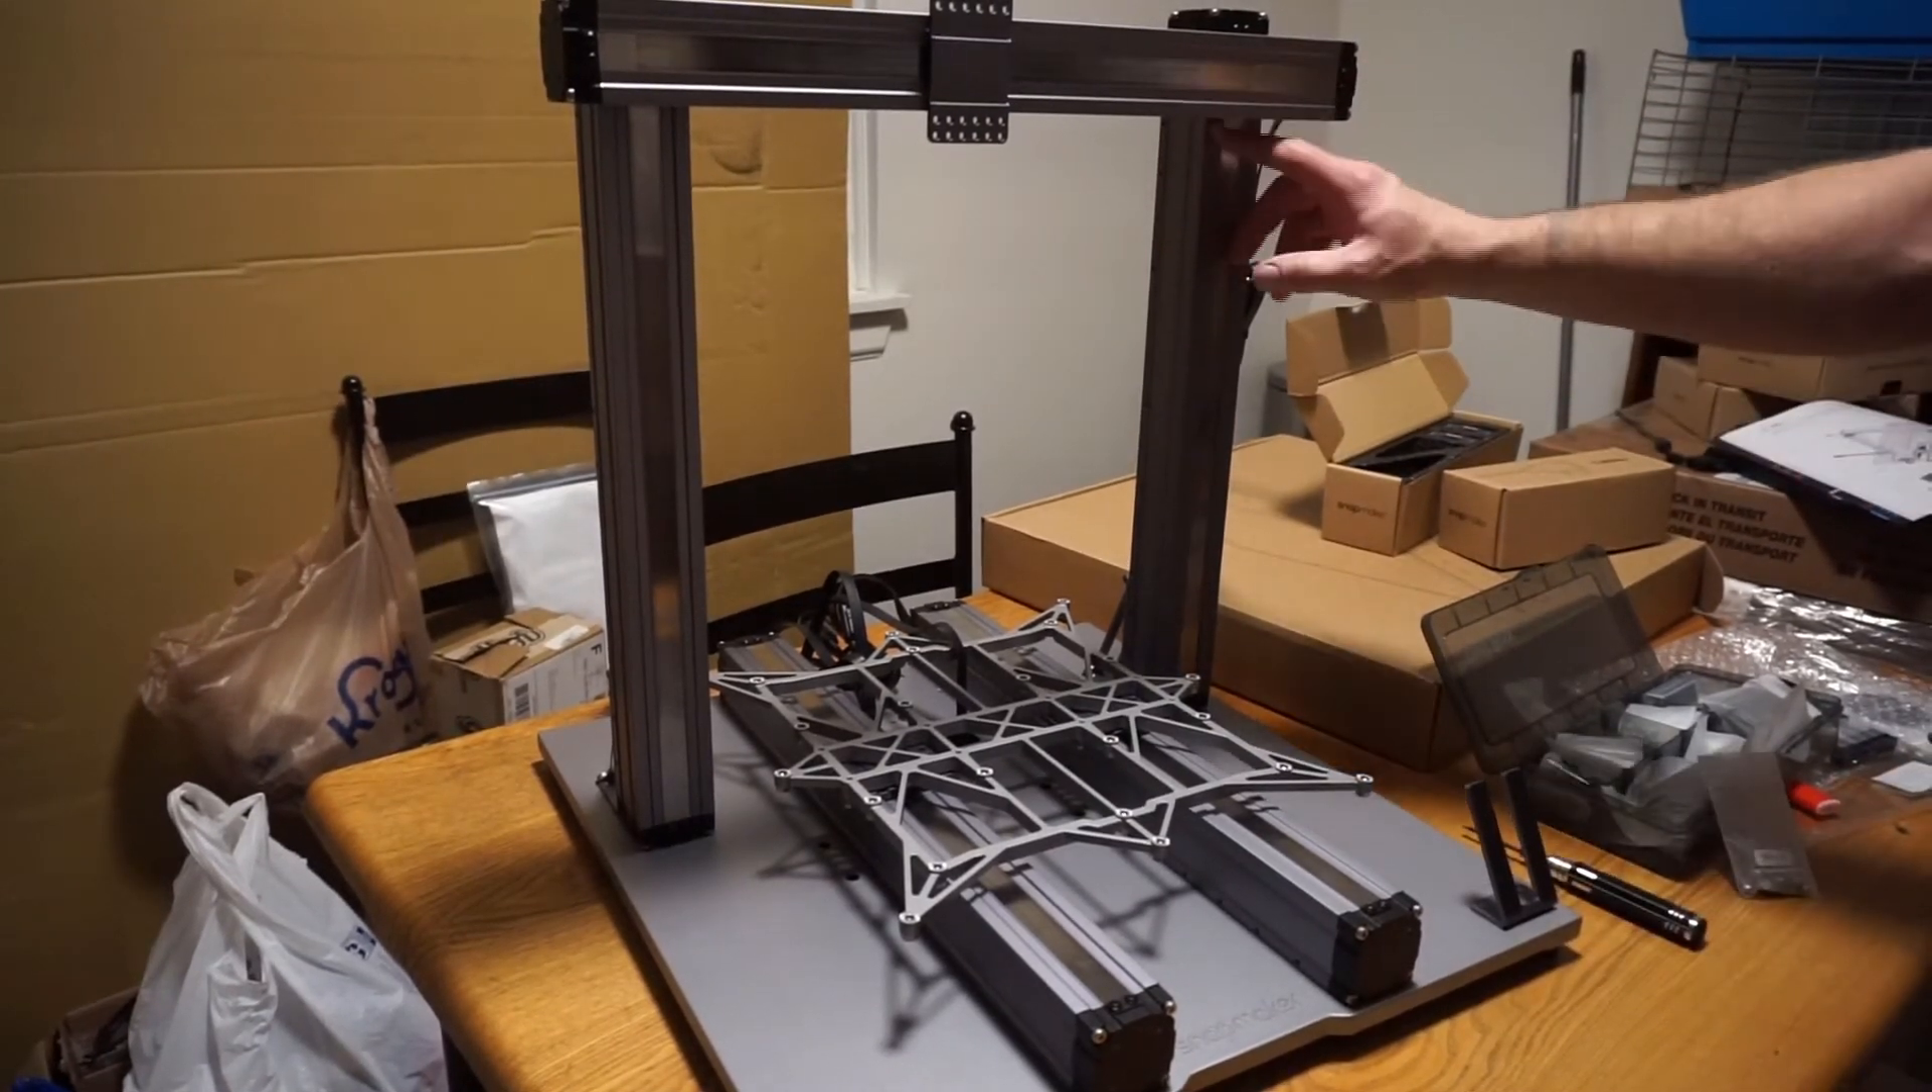So now we have secured the horizontal bar to the z -axis.